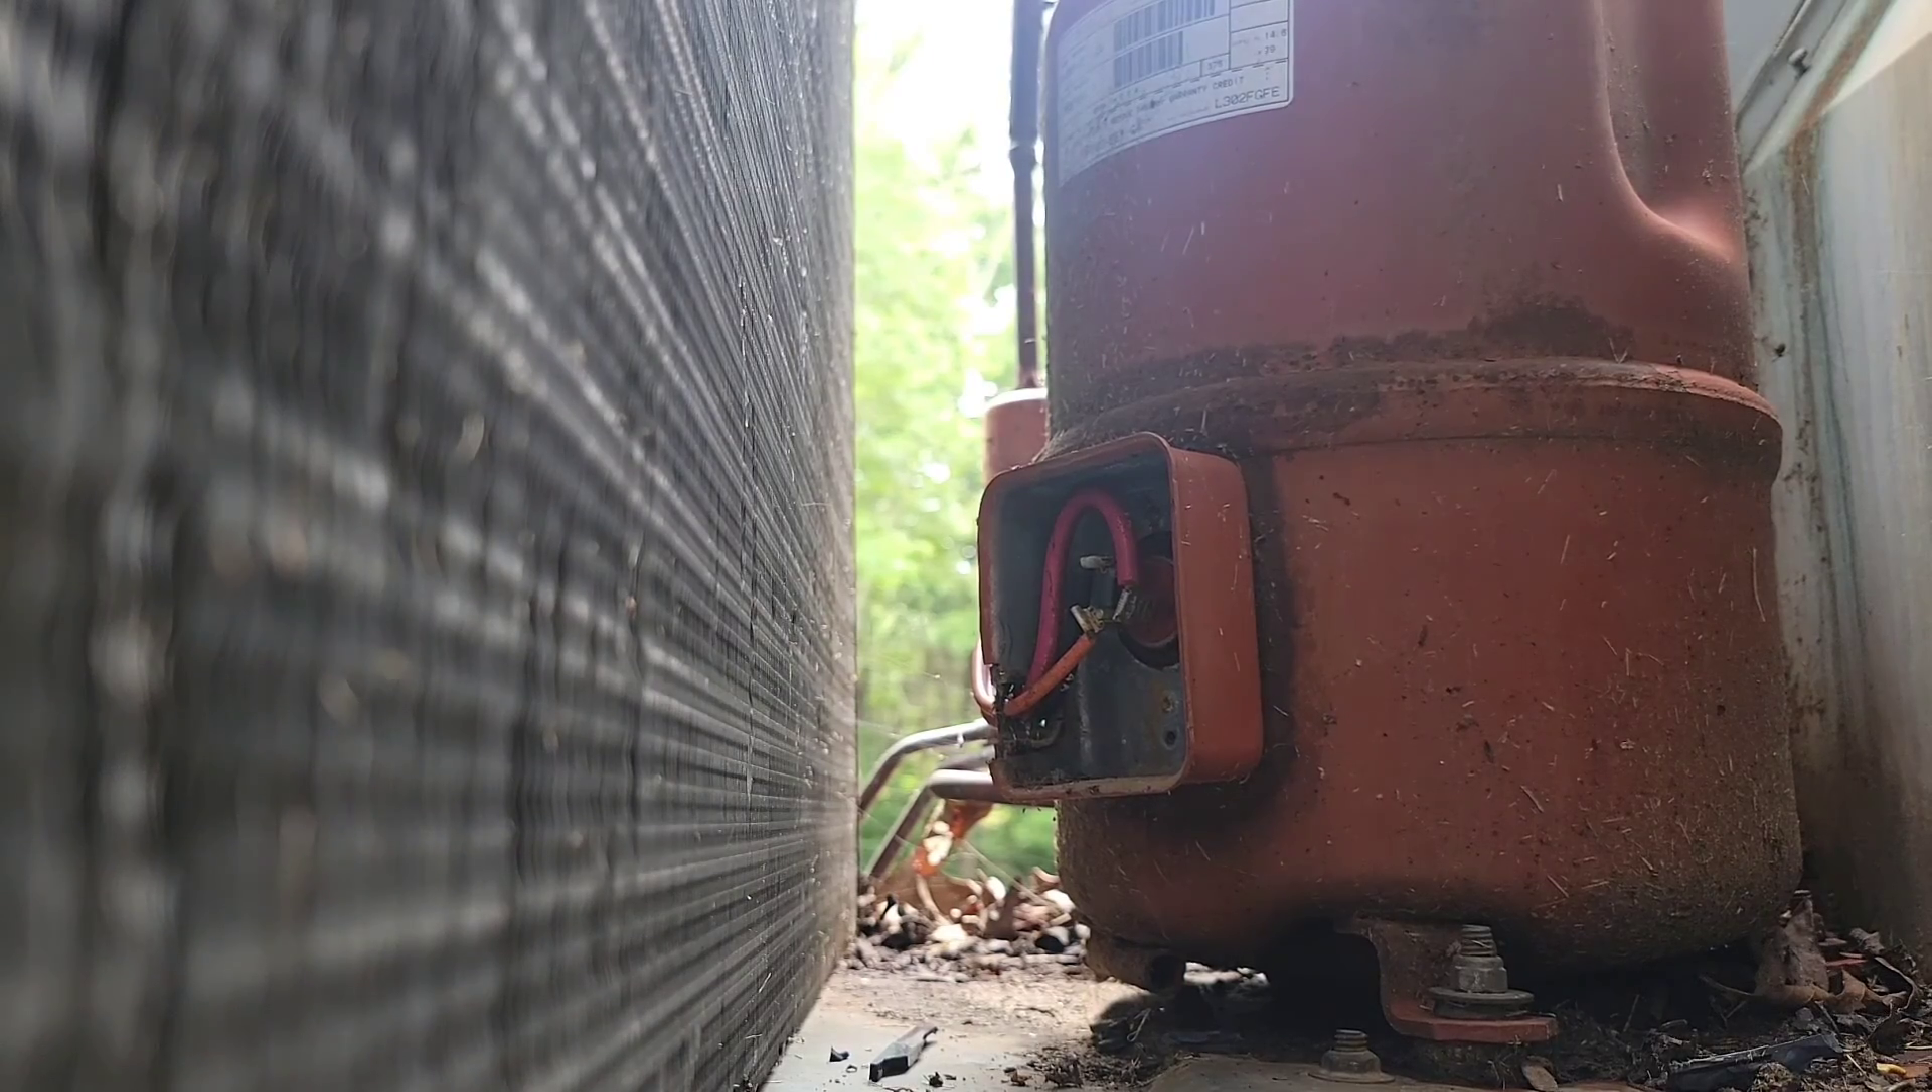Got the cover off. It just fell apart.